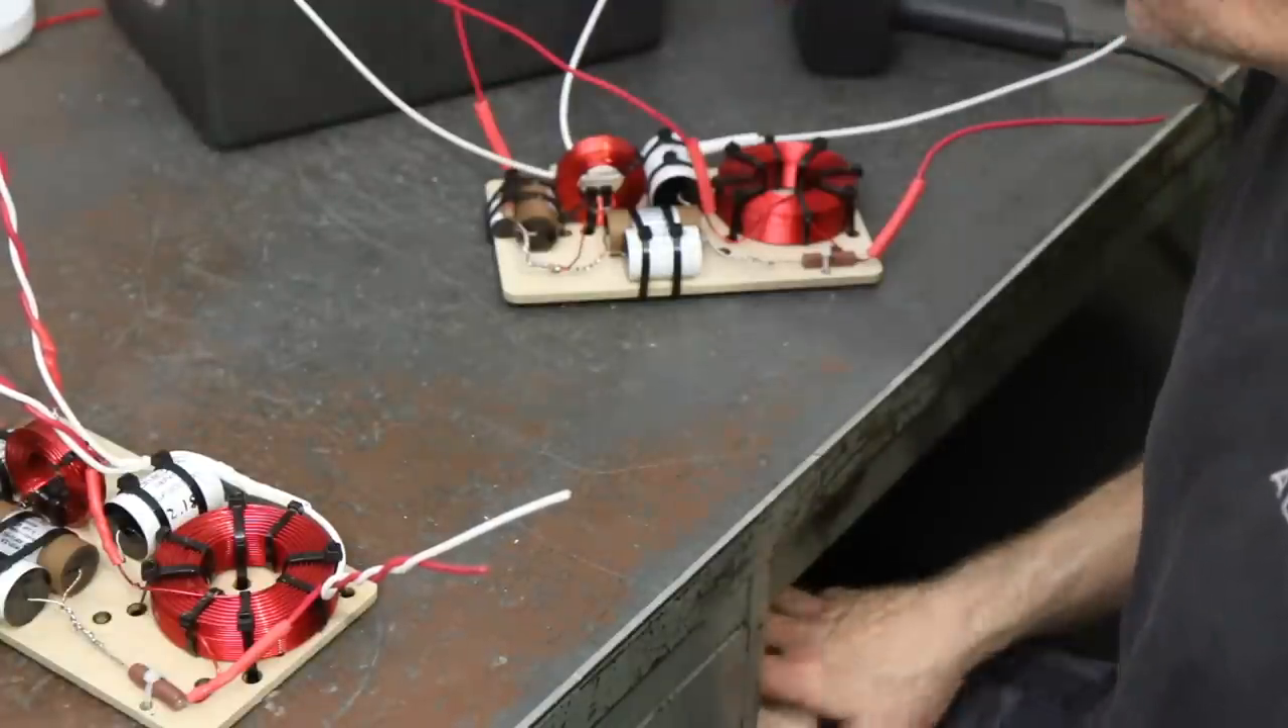That's it for assembly of the crossover.